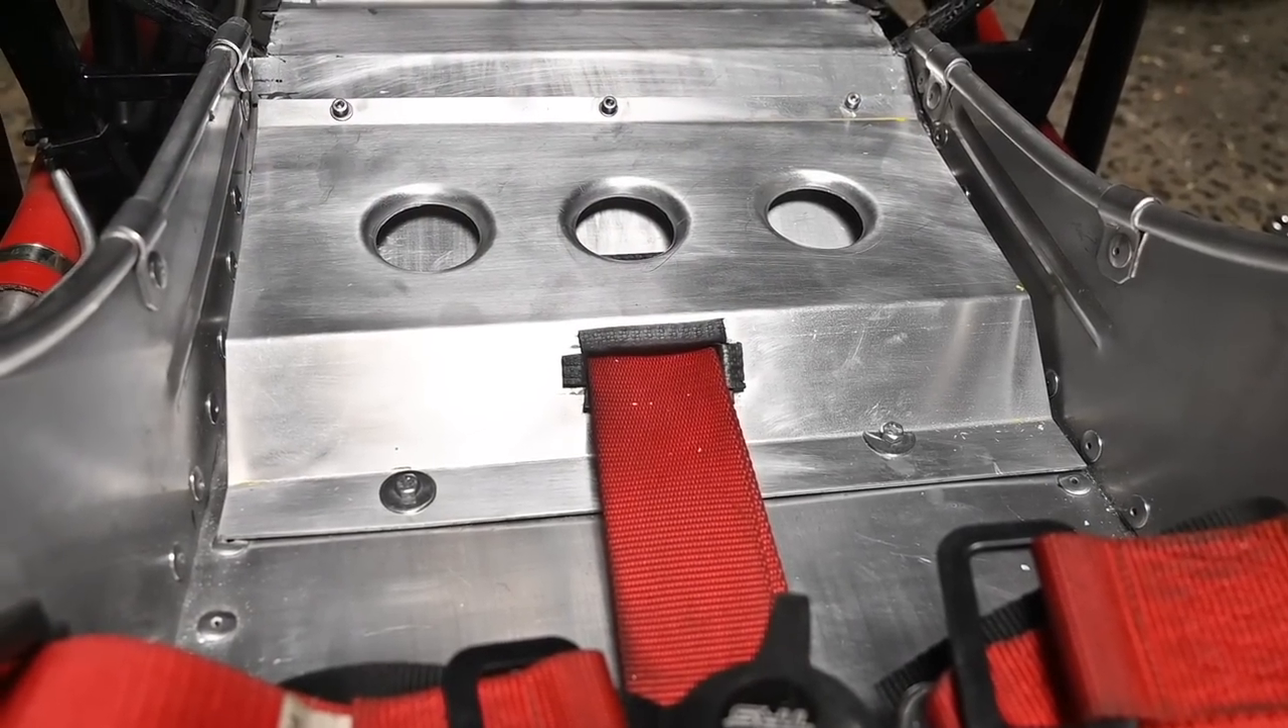The straps for the legs i did feed them to the center in the front of the seat as you can see and i did punch some holes just to reduce the weight.